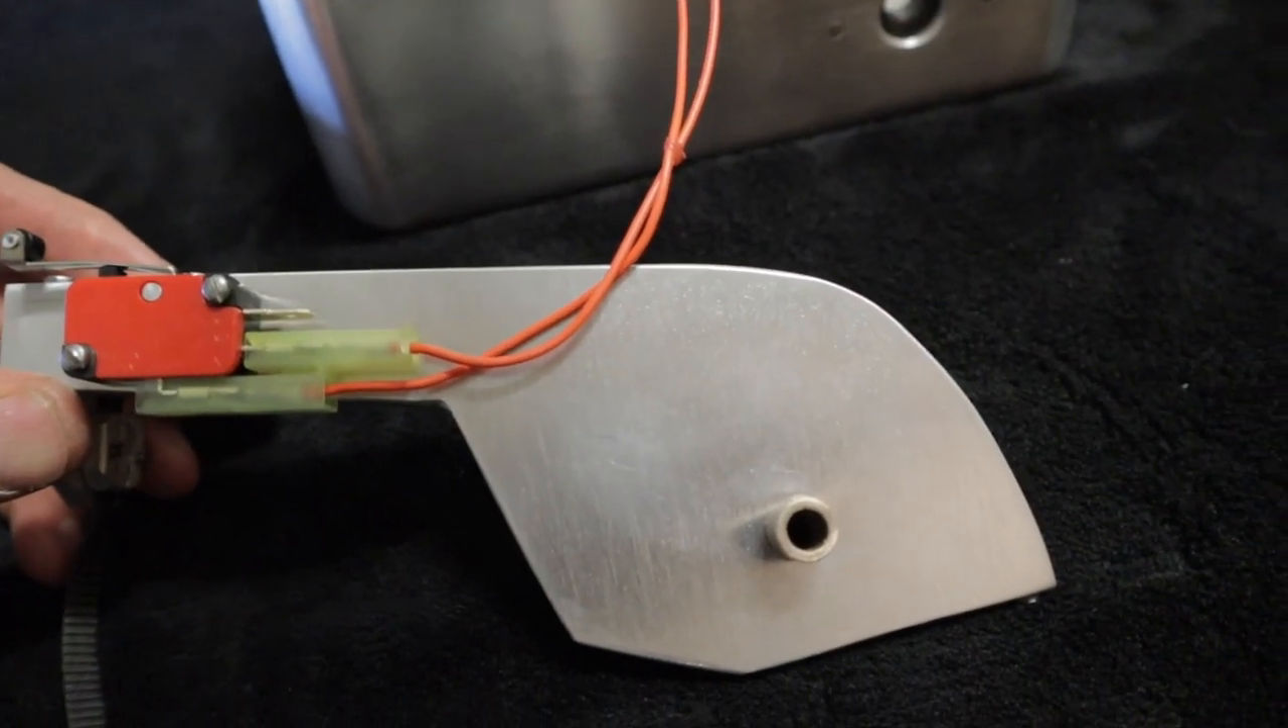I pressed in a bronze bearing quarter inch and that is the pivot point for the bar.